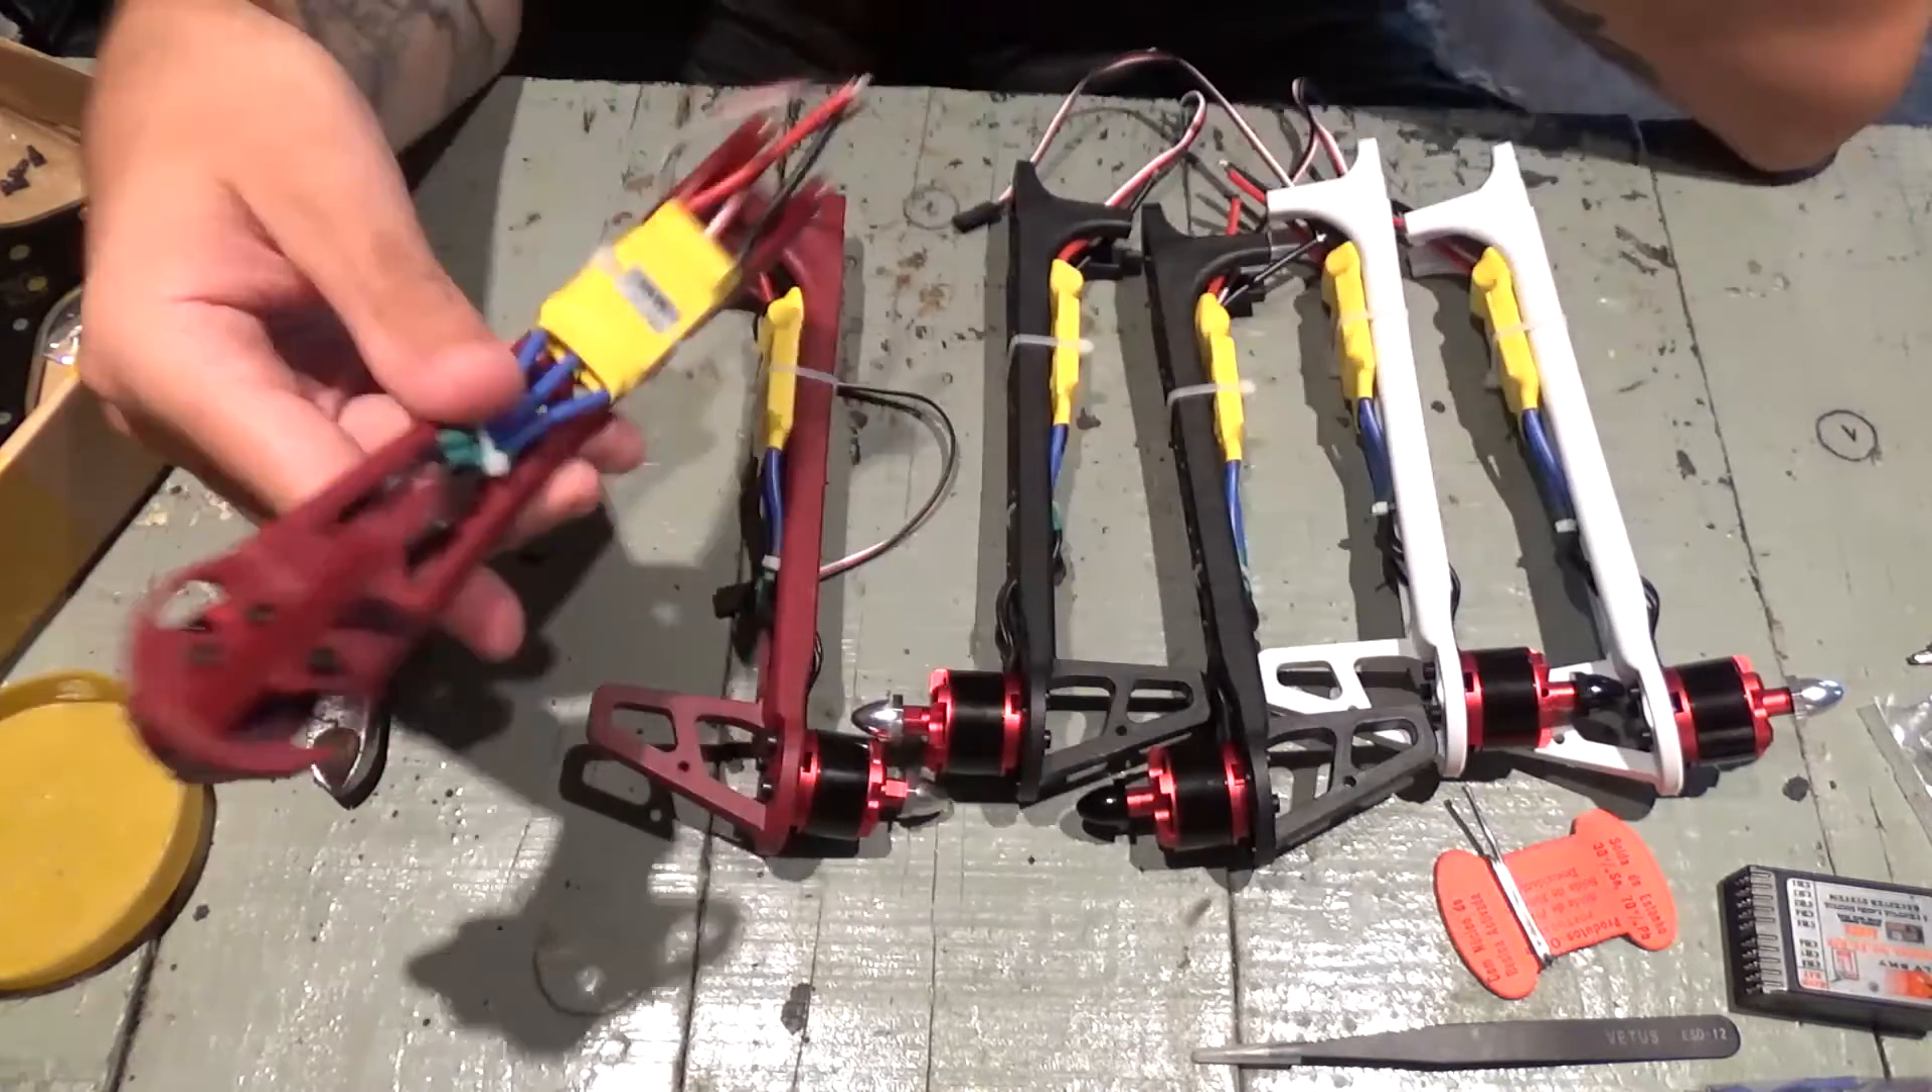Now I have here all six arms ready with motors installed and ESCs.